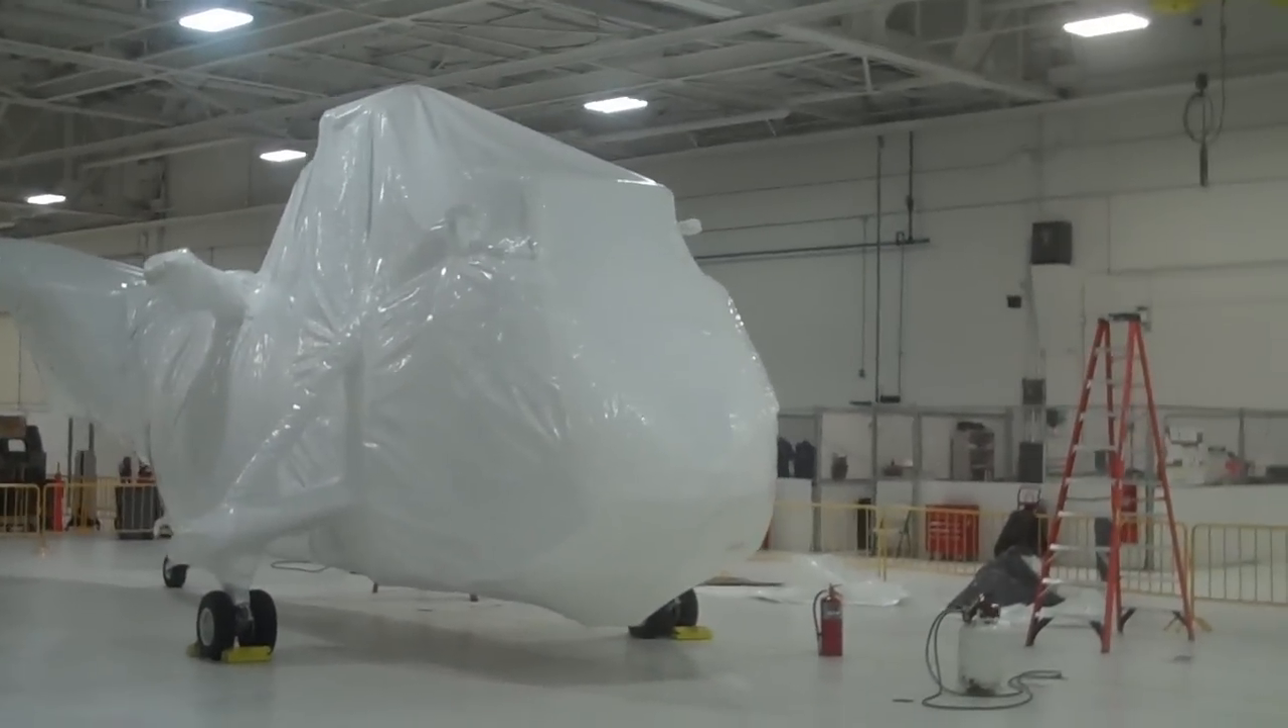Okay, the plastic has been completely installed now.